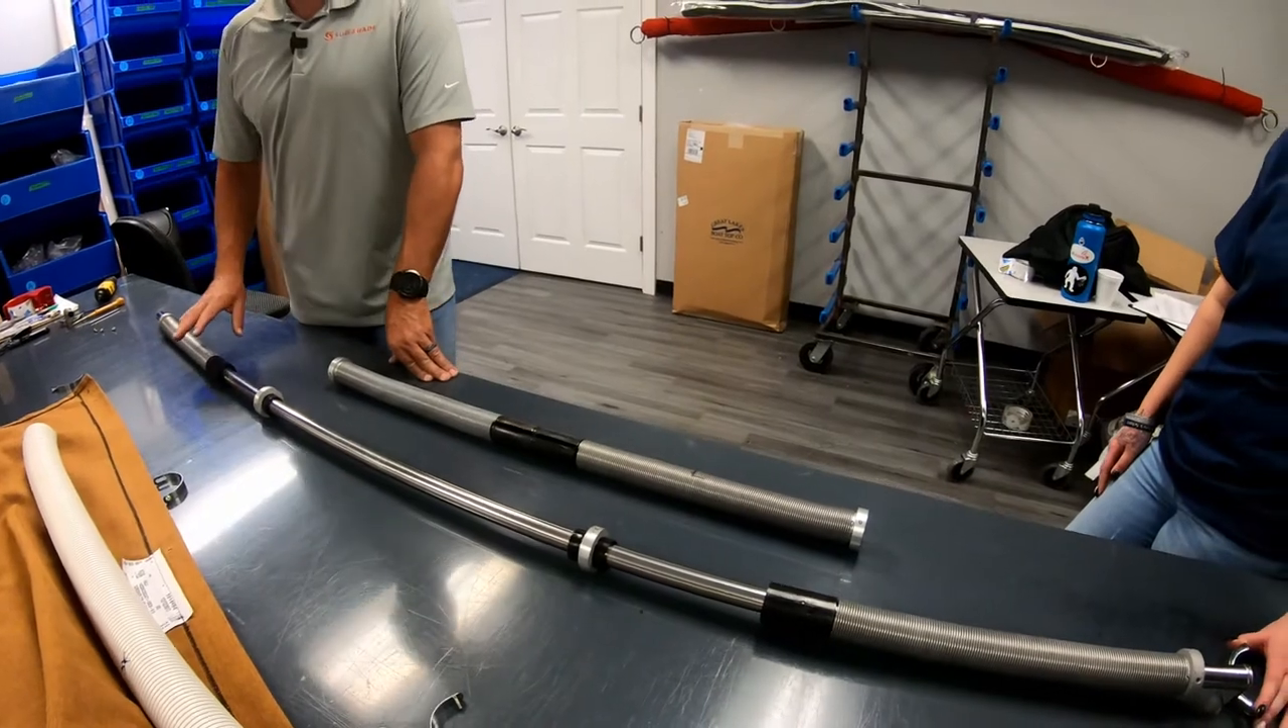So now that we've got the tube off, we've got all the roller components exposed.